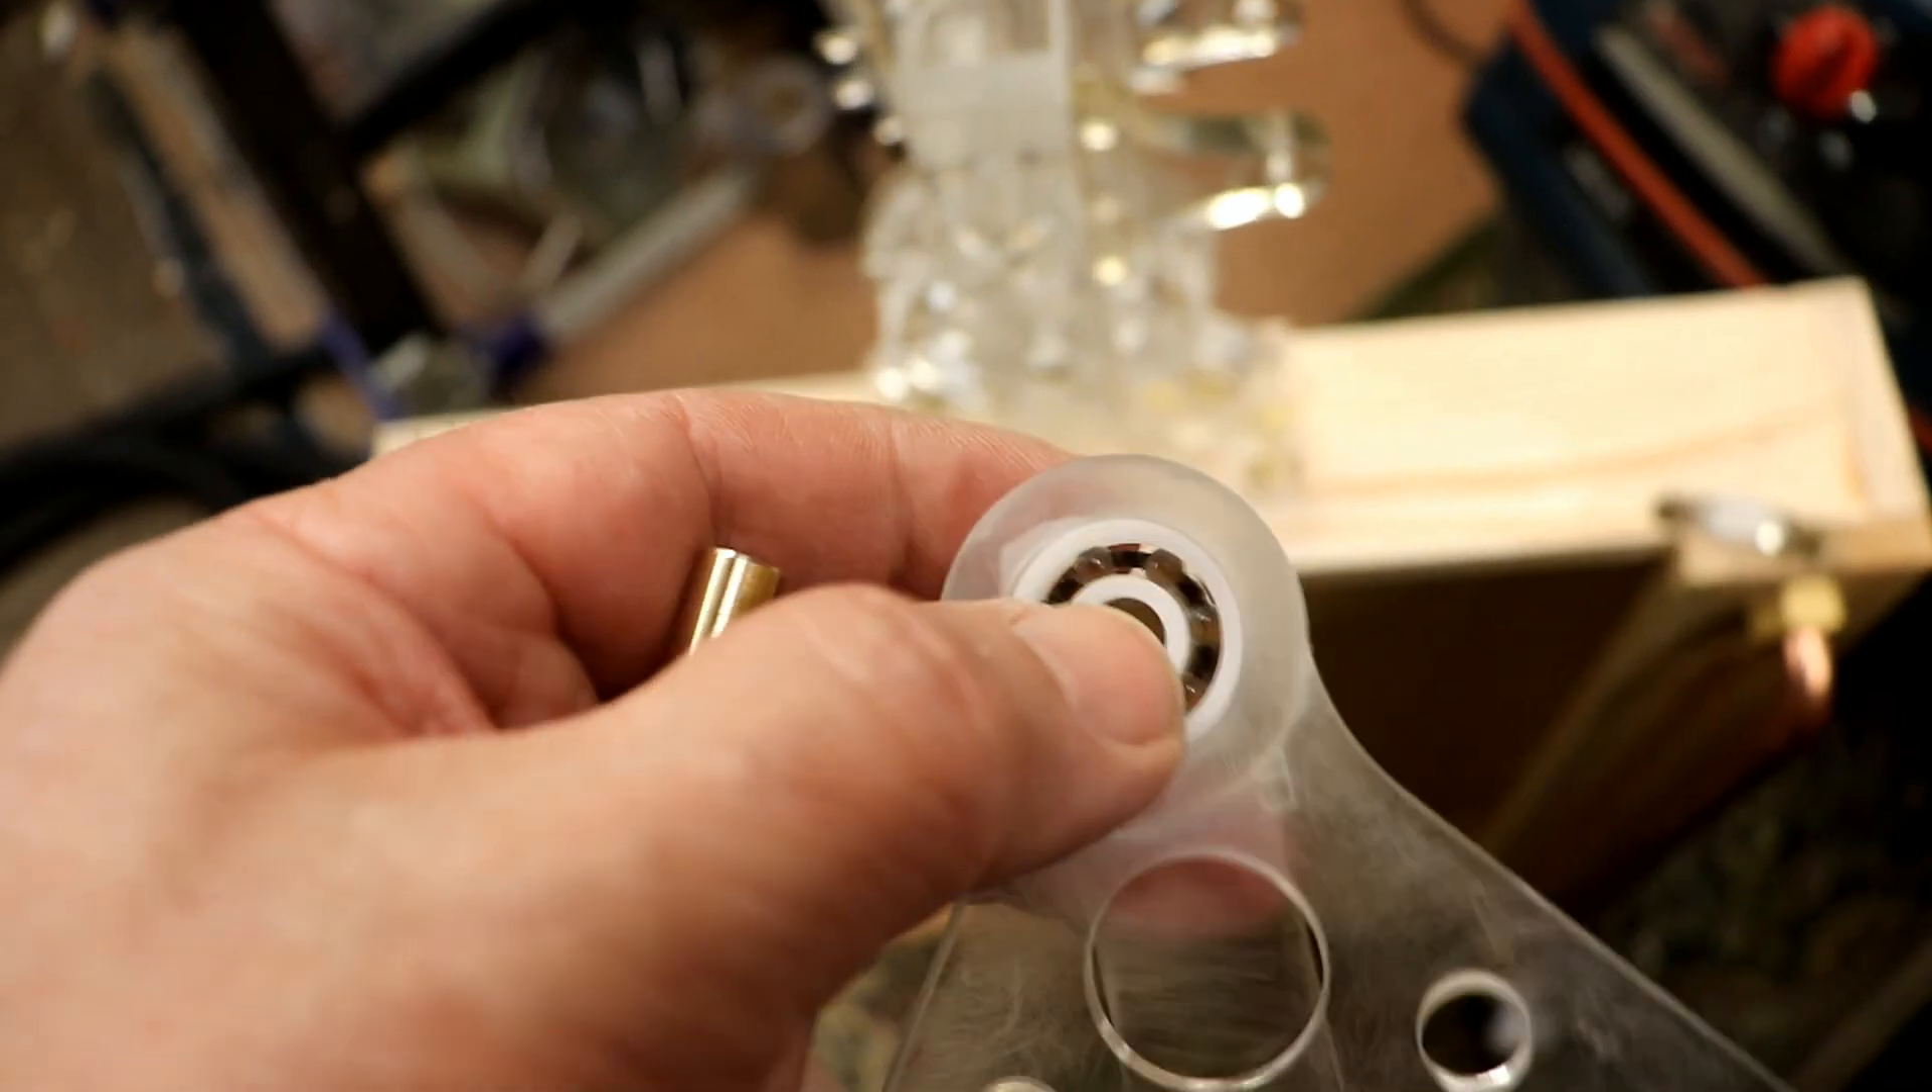The top bit, the escapement, has got its own bearing now.